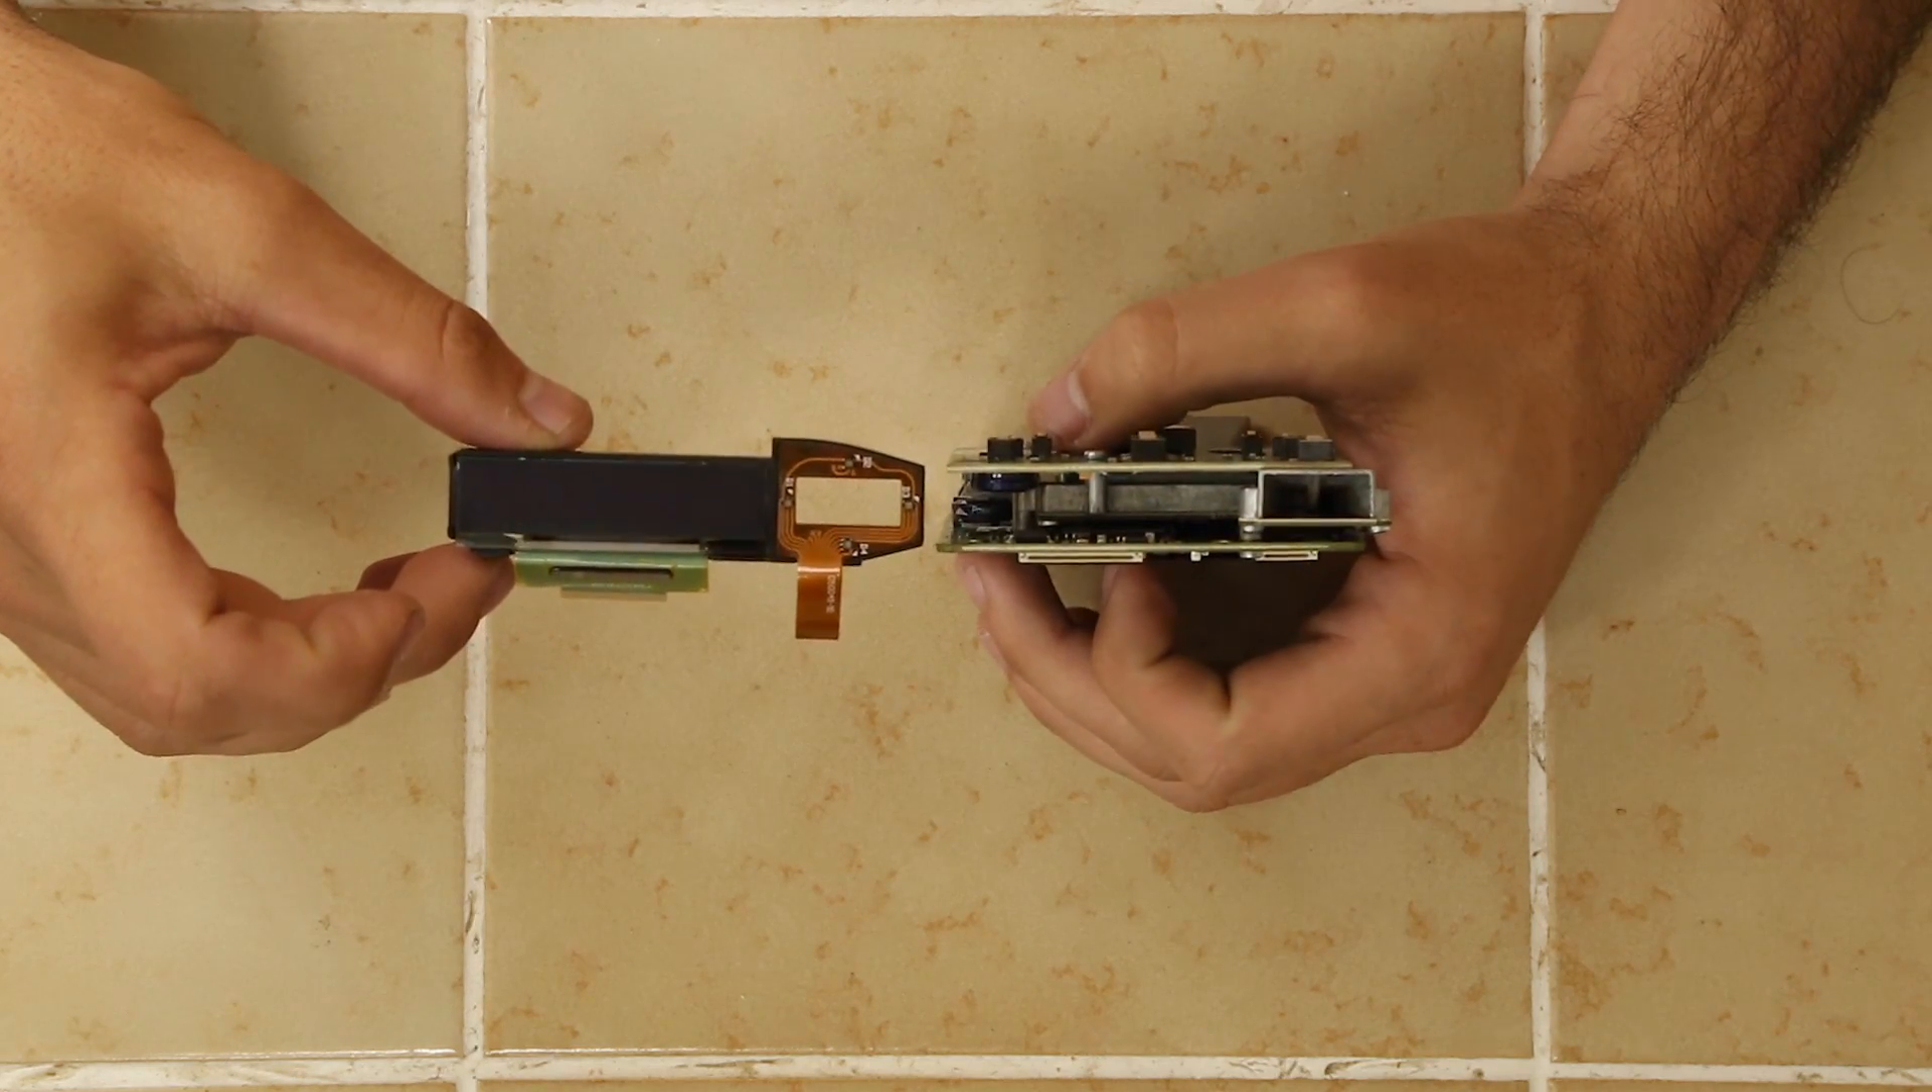So, we have removed the display.